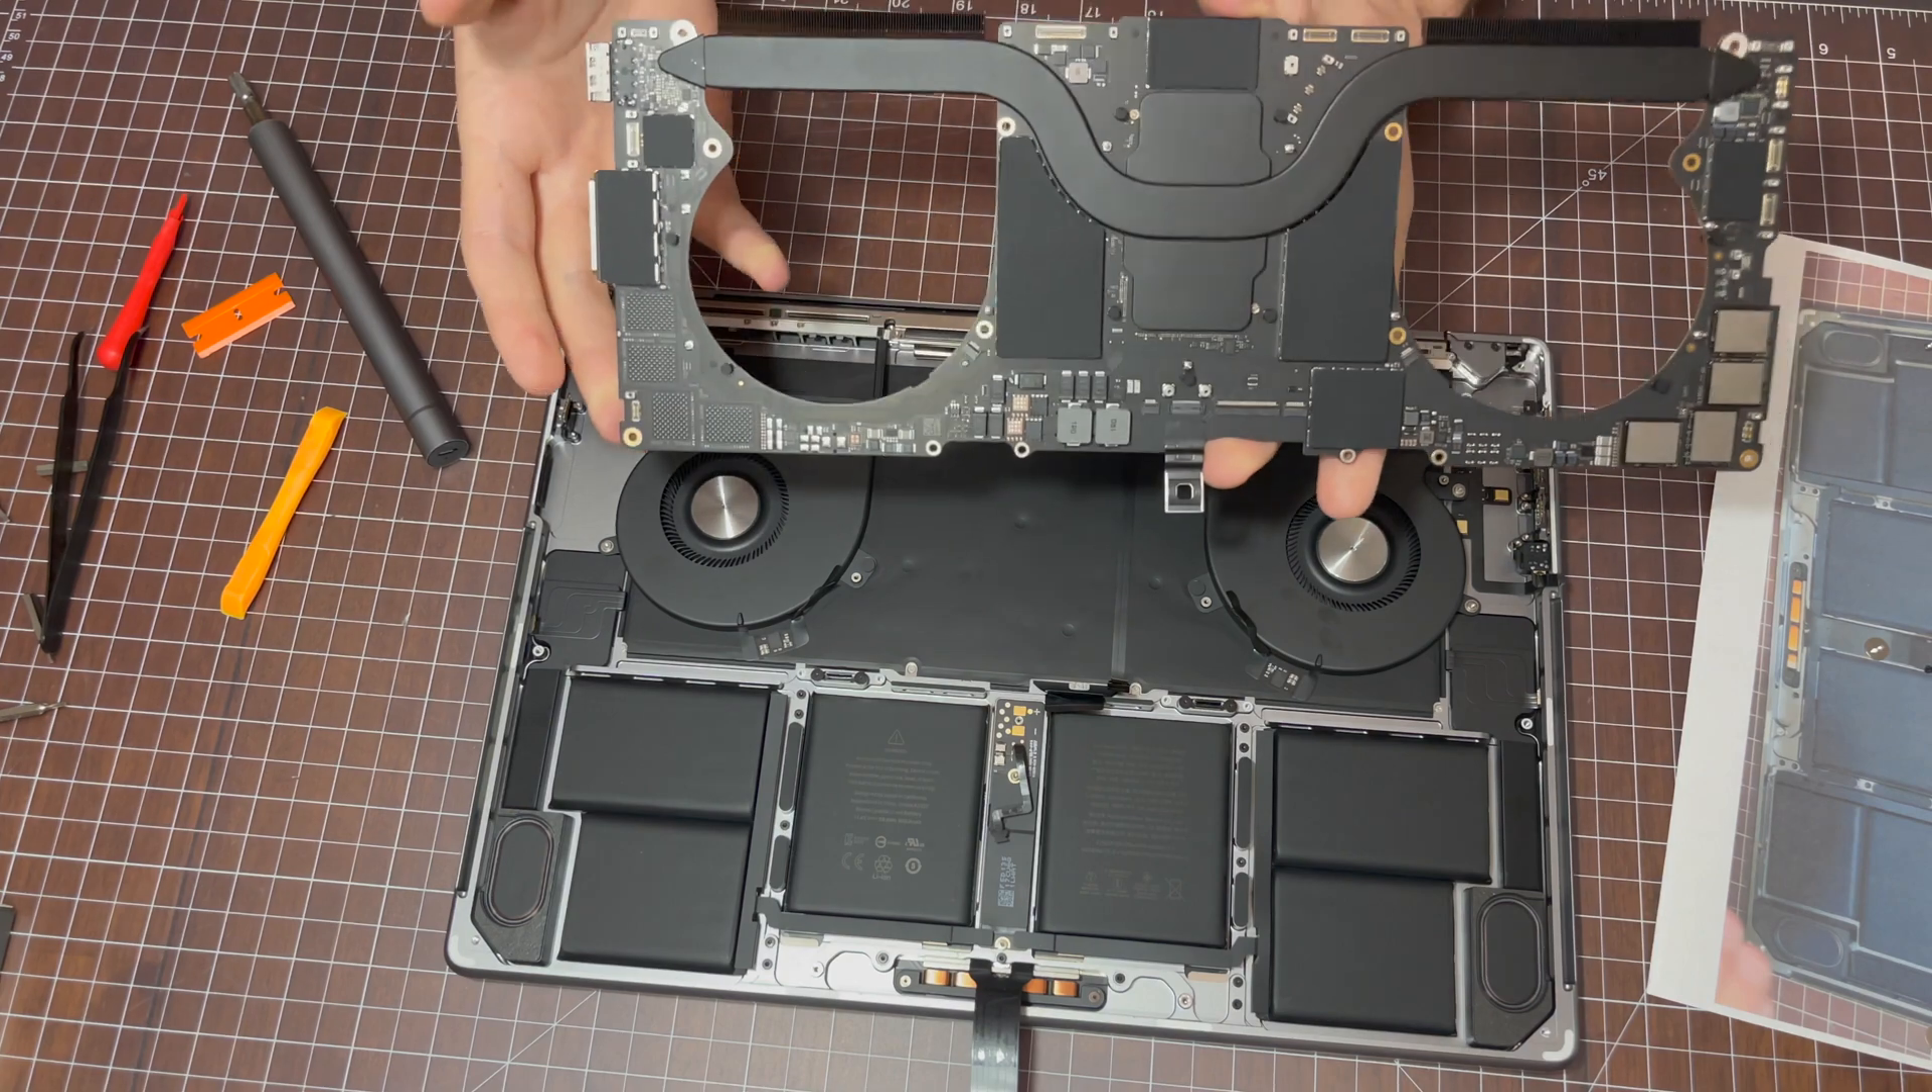At this point, we've disconnected the entire logic board from the M1 Pro 16 -inch 2021 MacBook Pro.